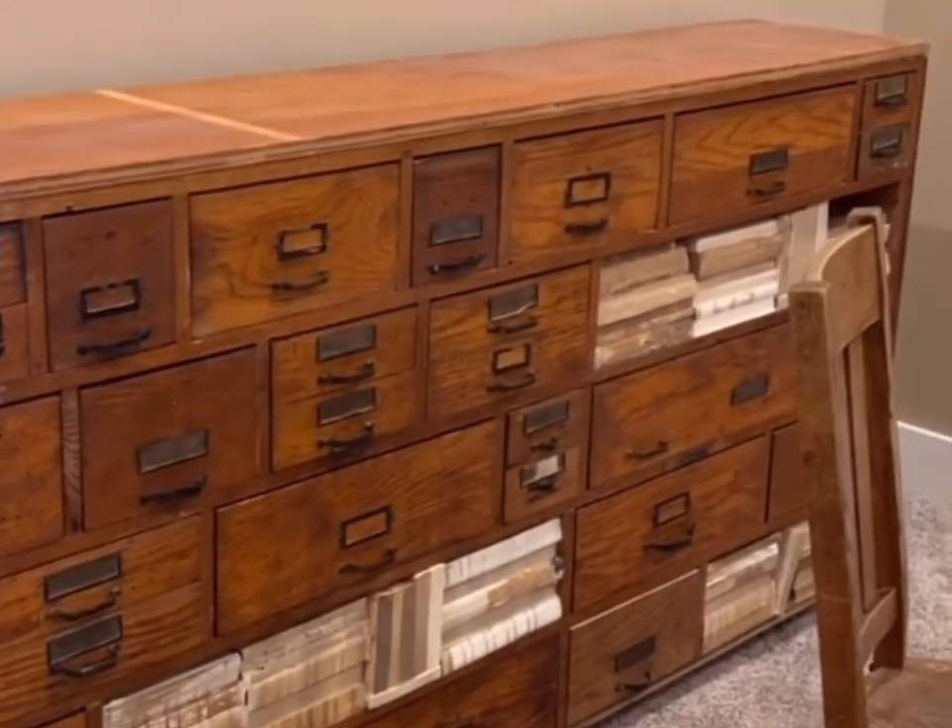I am missing a few drawers so I put books in those little slots and I used to have a bunch of books on the top and the reason being because this cabinet was a hardware cabinet.